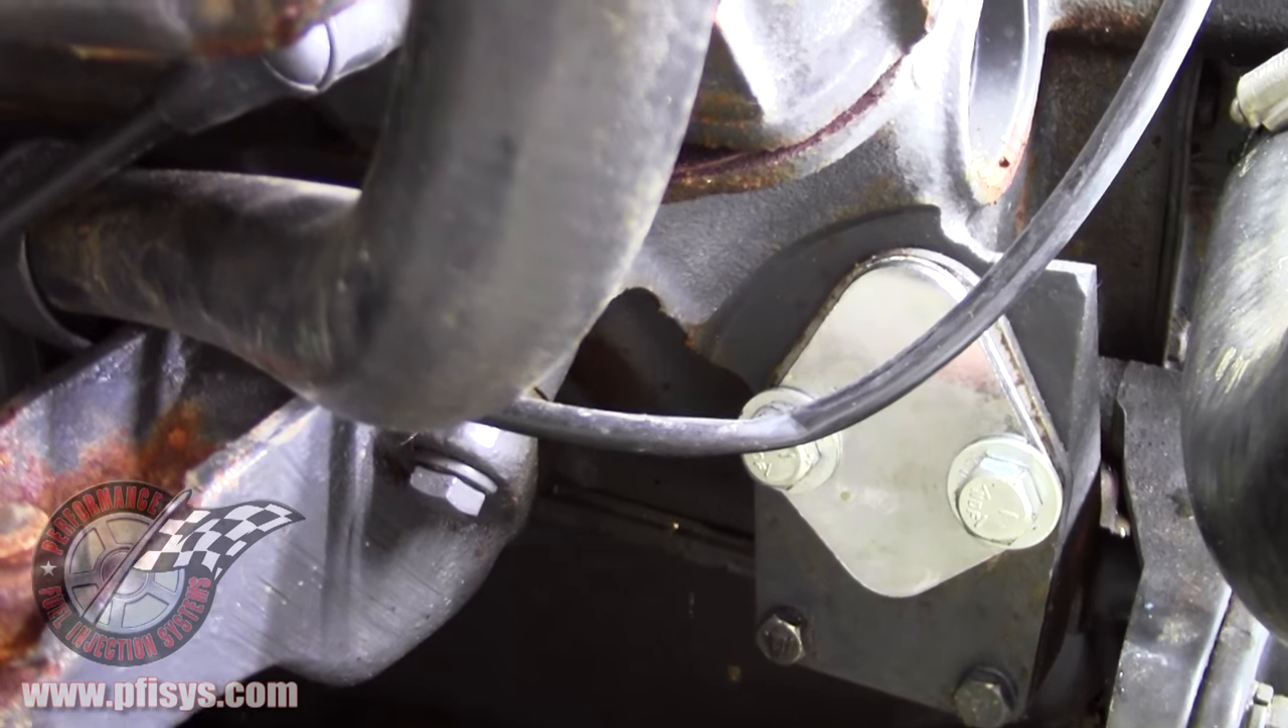Okay, now we have the fuel pump removed and we have the block off plate put in.